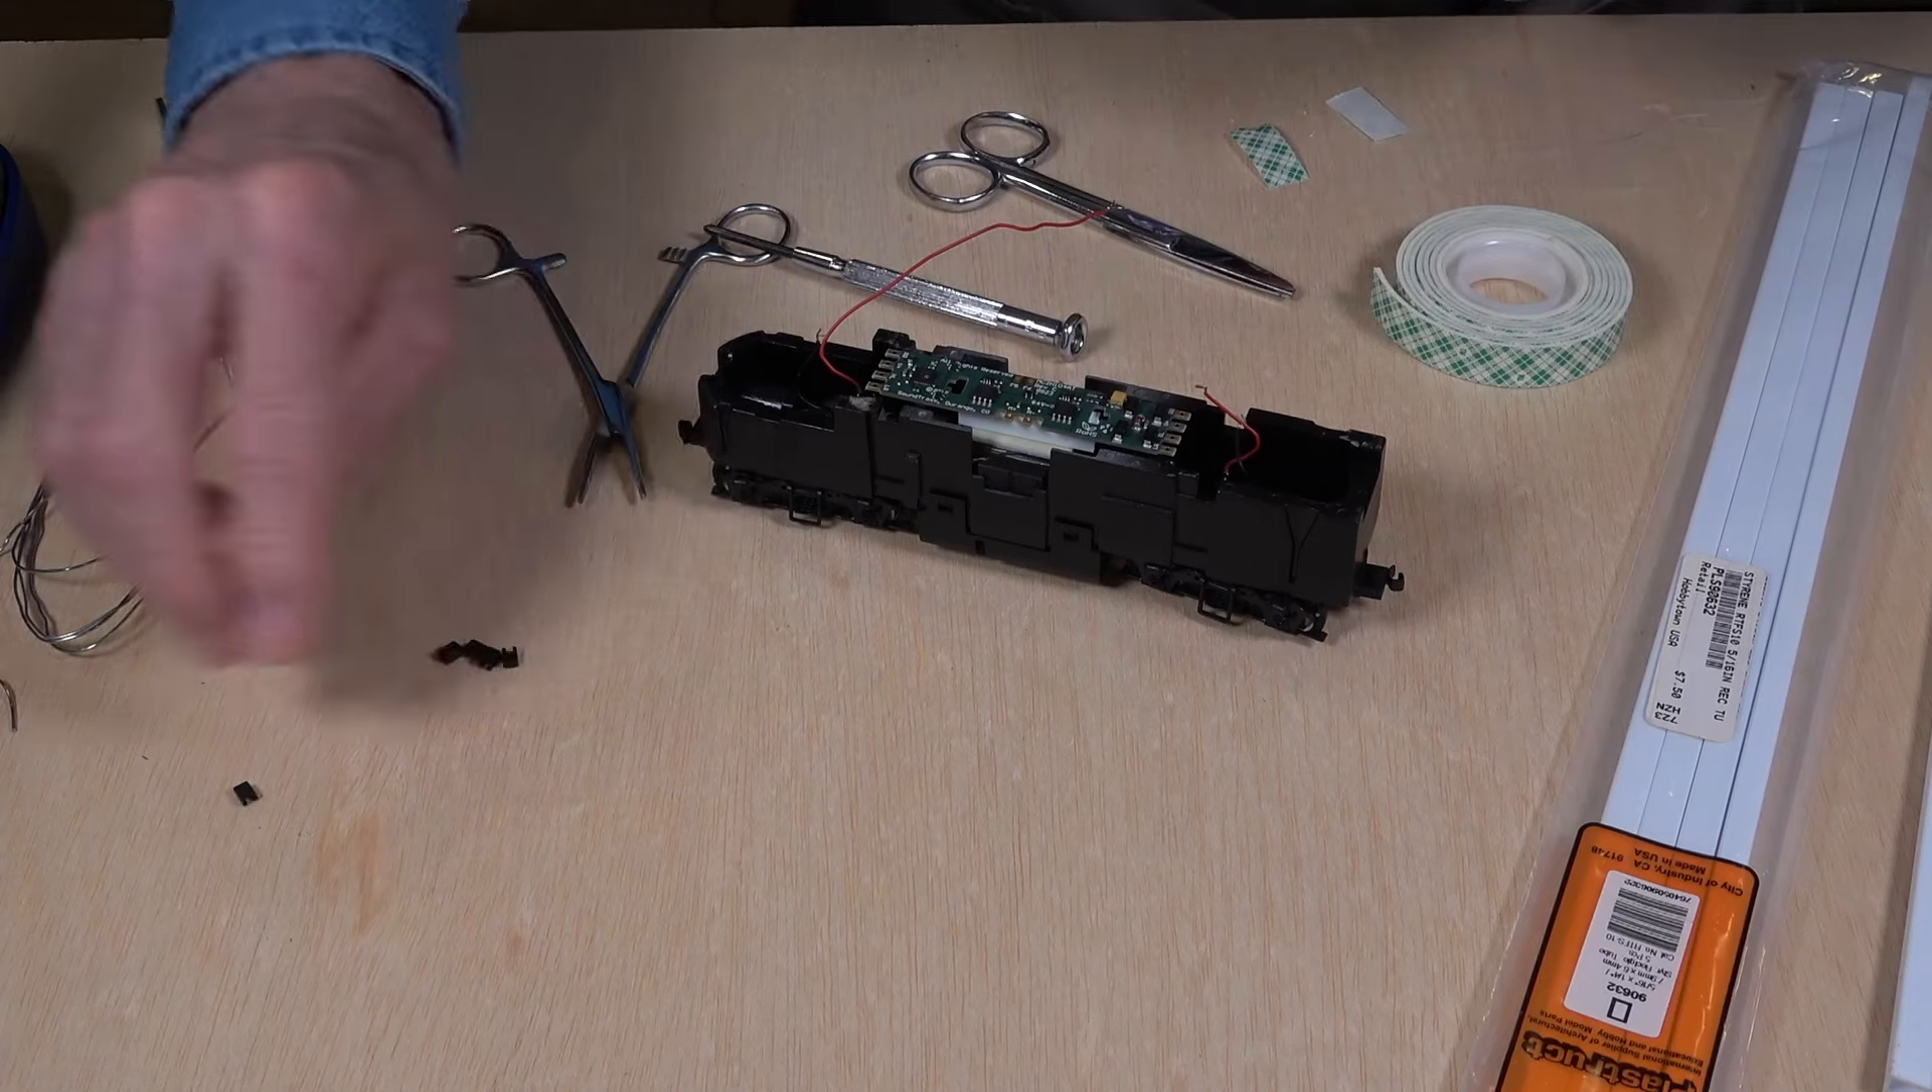Okay so at this point we've got the decoder mounted.